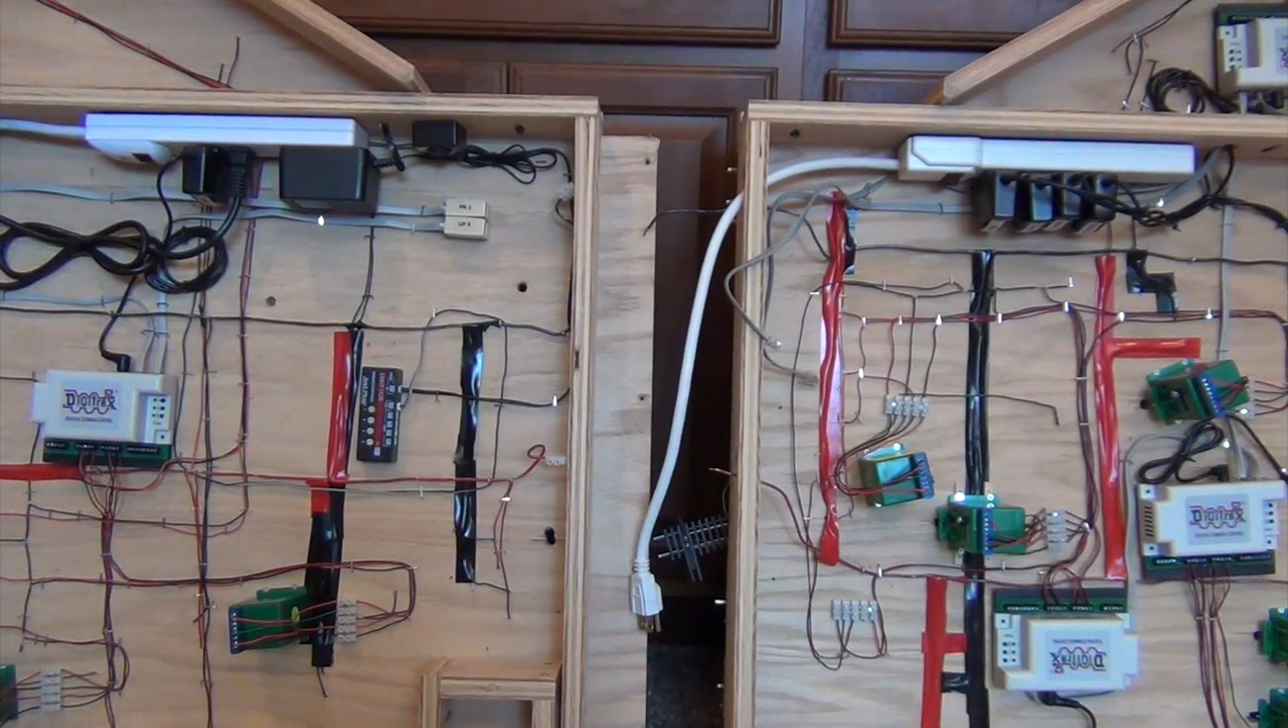You can see right in the middle there's a gap of where the two sections join together.